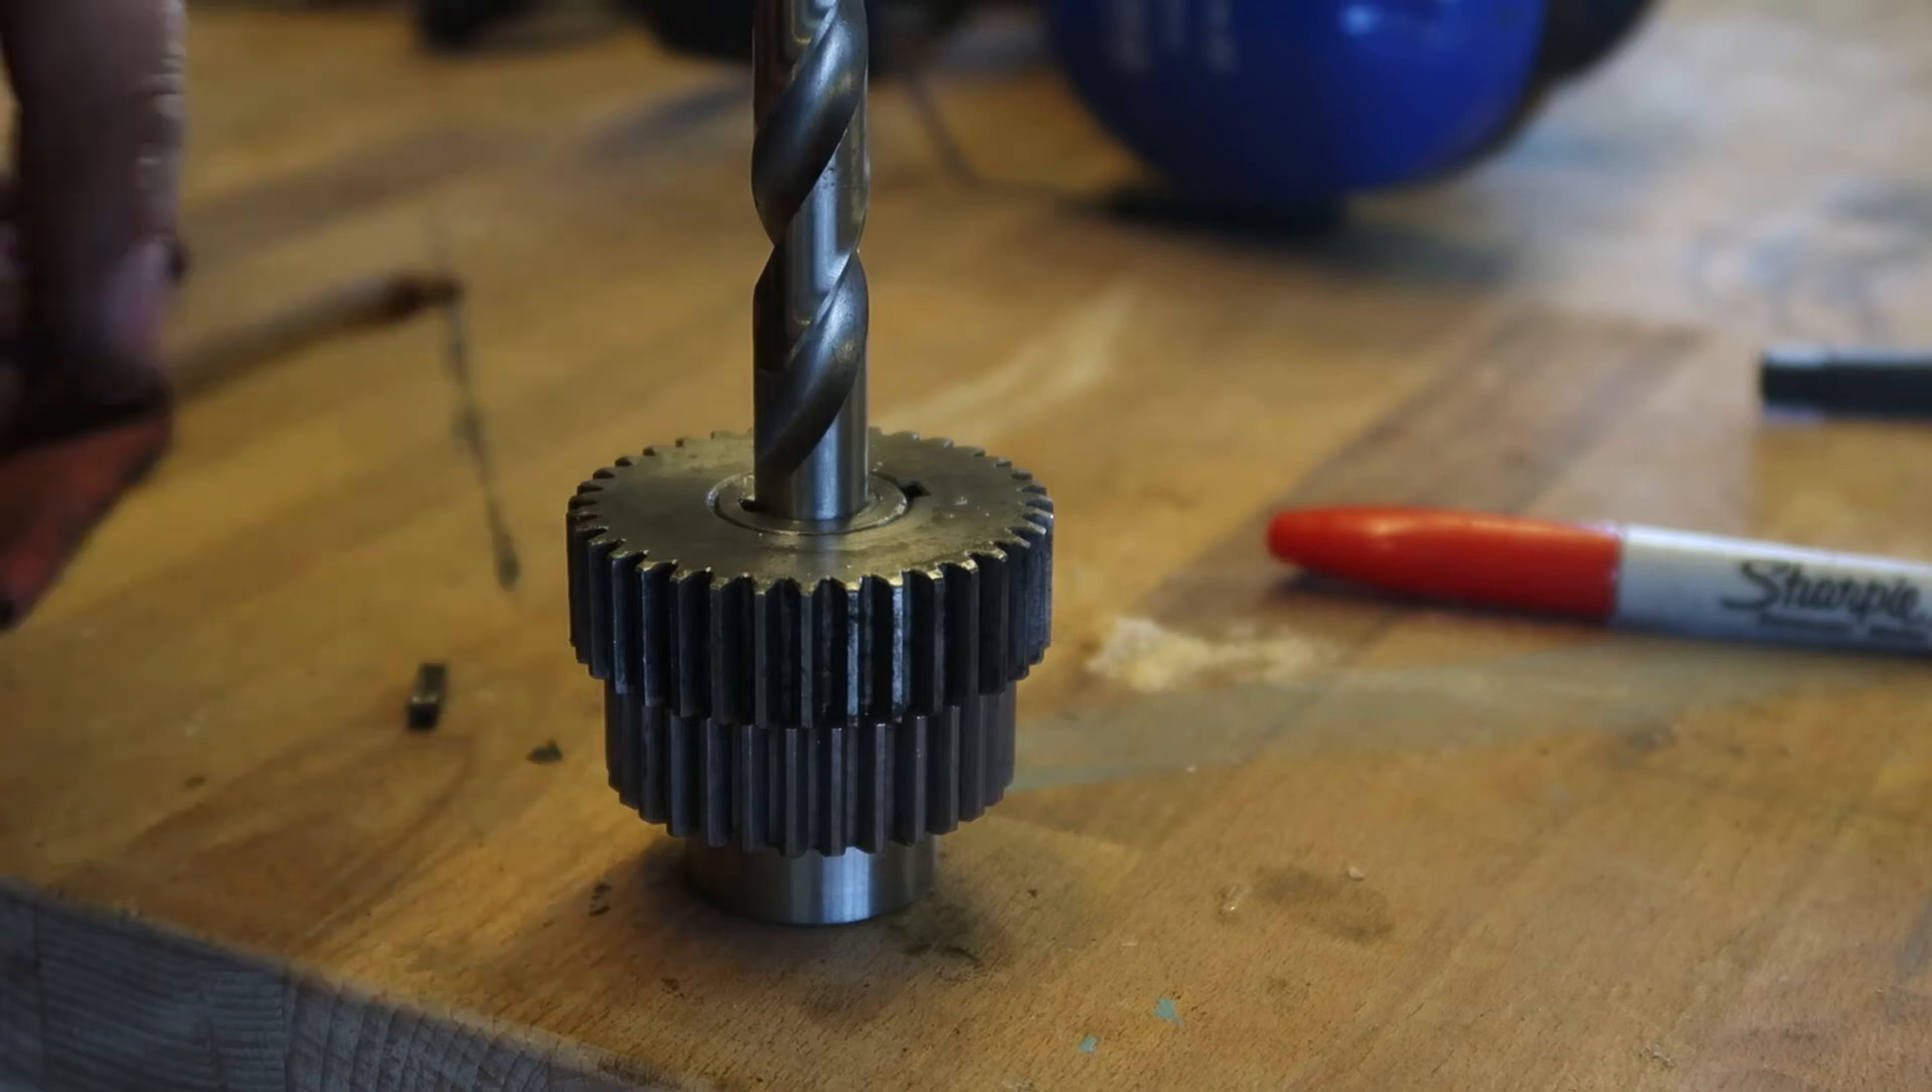I've got both of the gears on a 13 drill here so they're lined up on so they're concentric.